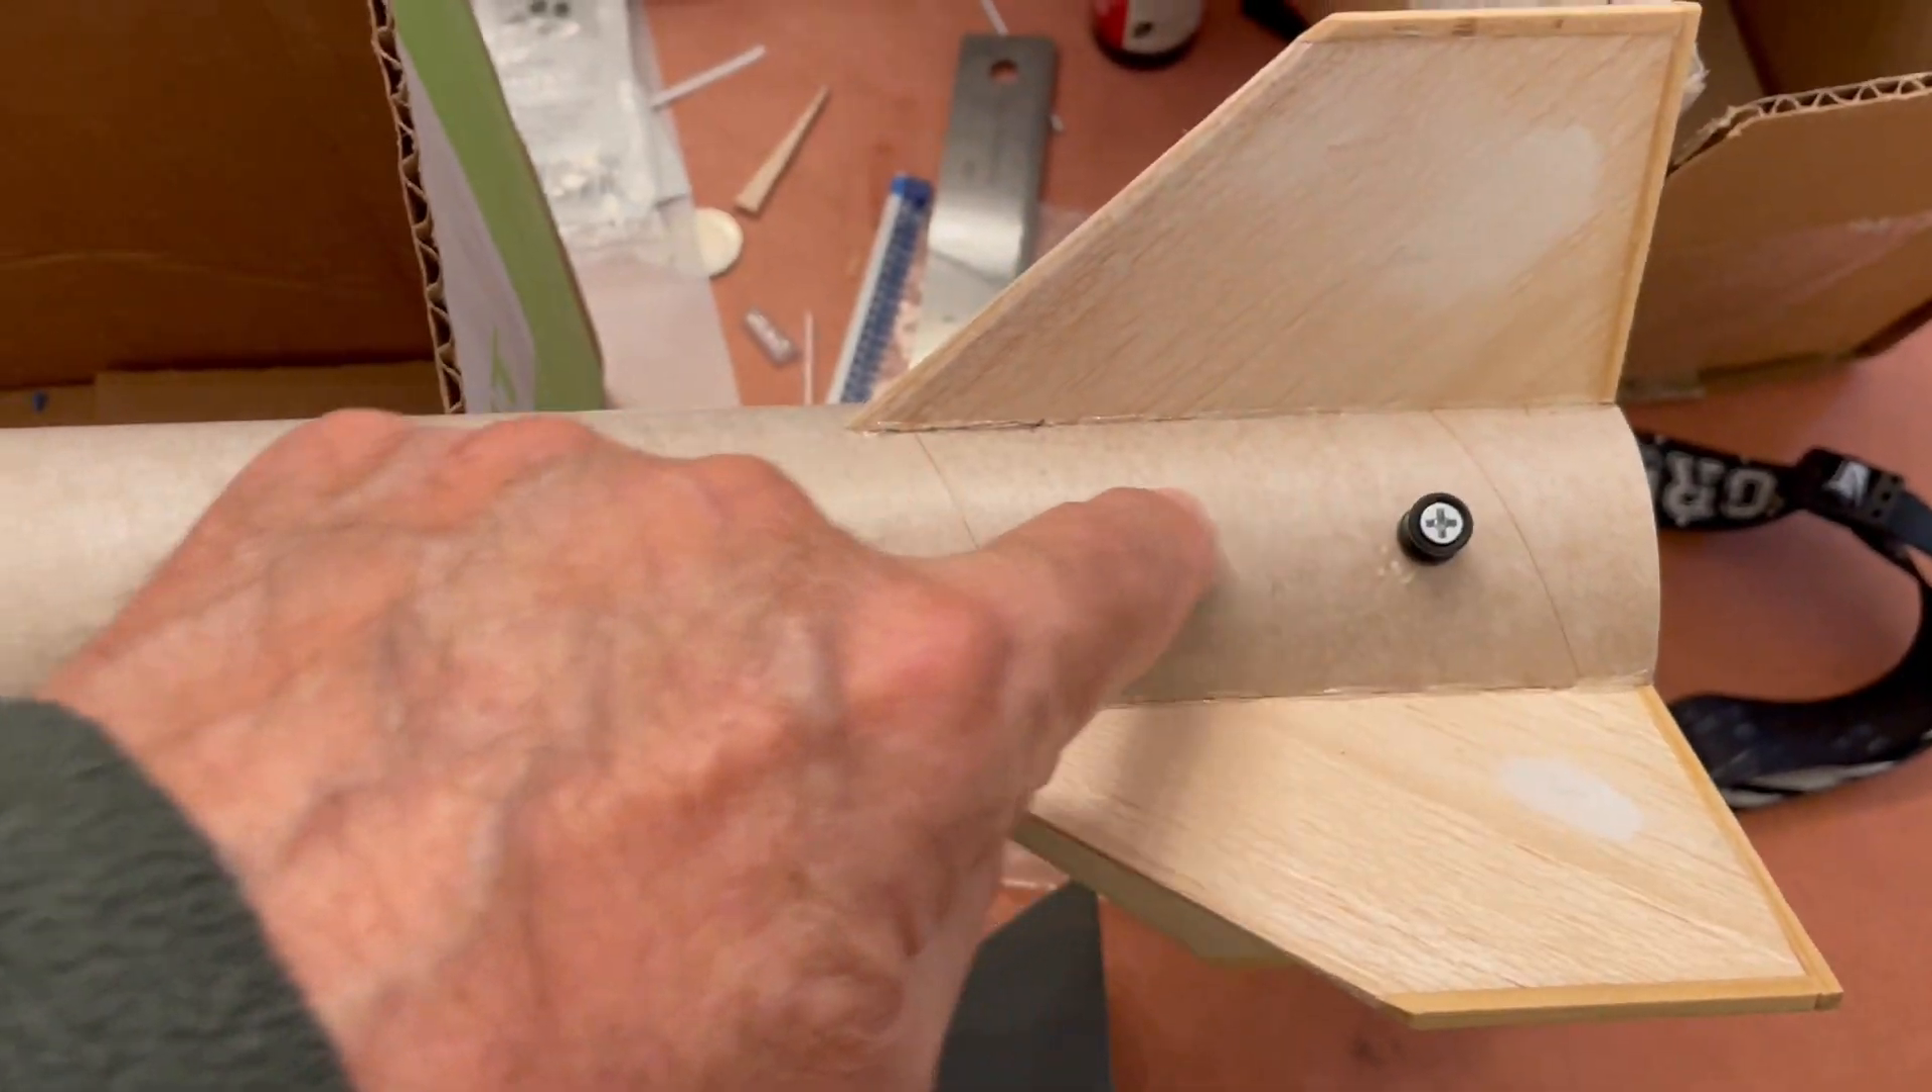I got my rail button back here installed properly.